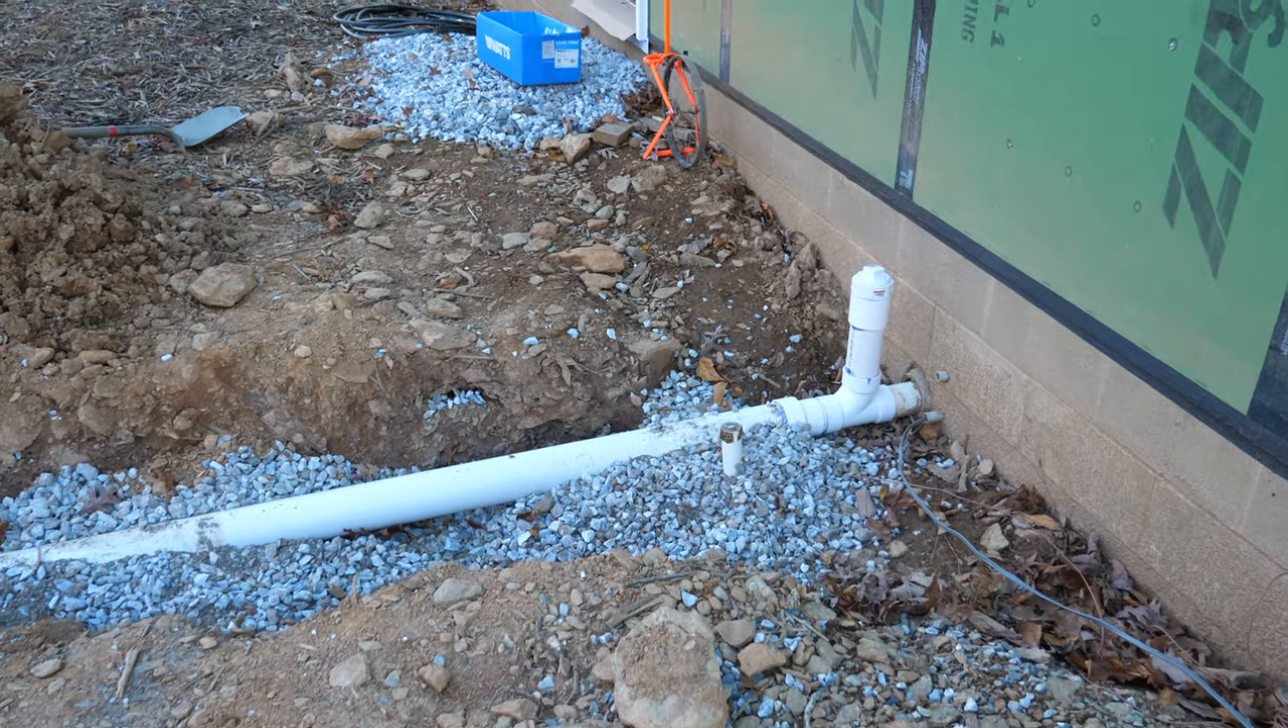Well, it's safe to say the guys were busy setting some pipe and it's looking pretty good.